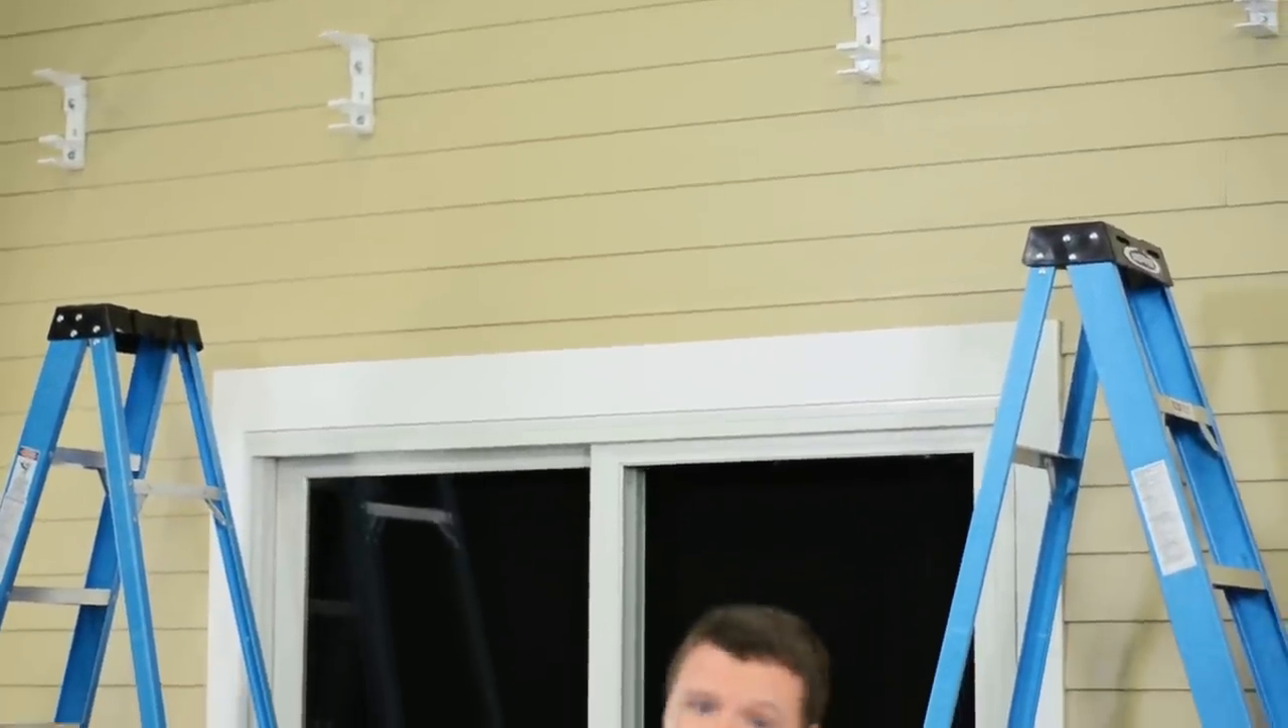Now that the brackets are in place you are ready to install the hood.